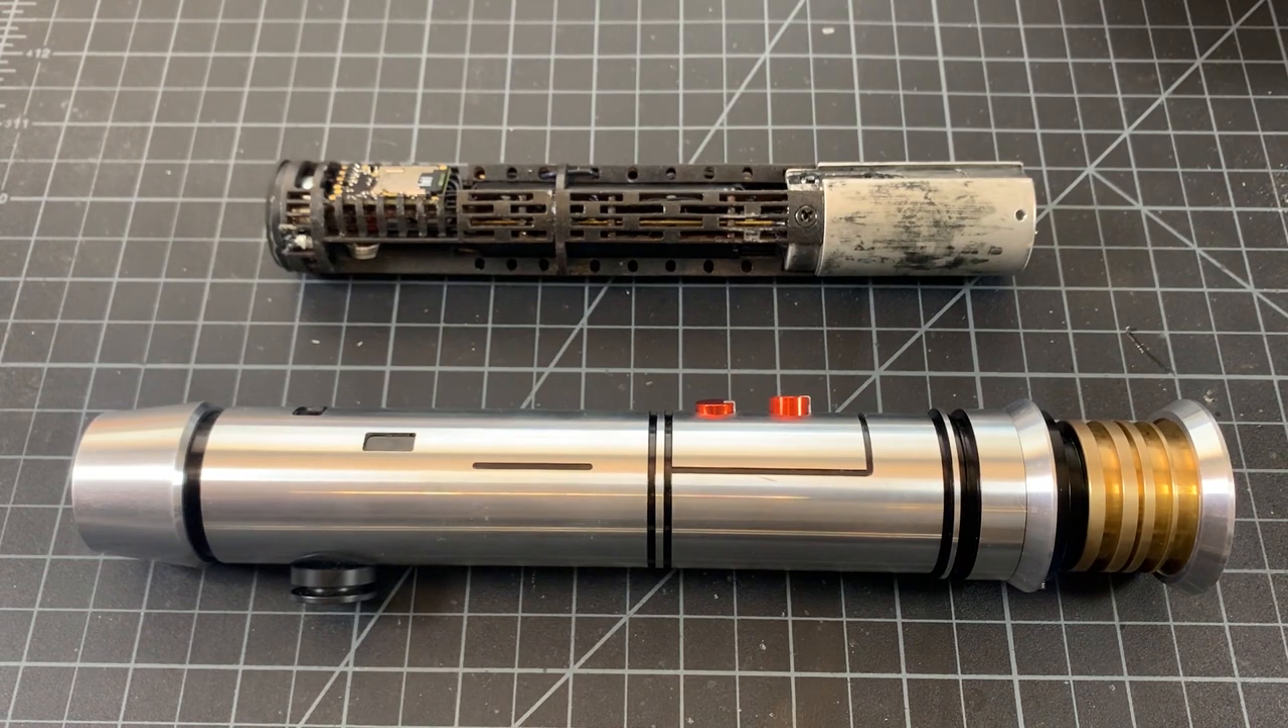So, with the install steps completed, in addition to a hilt, we now have a fully removable chassis, complete with electronics.